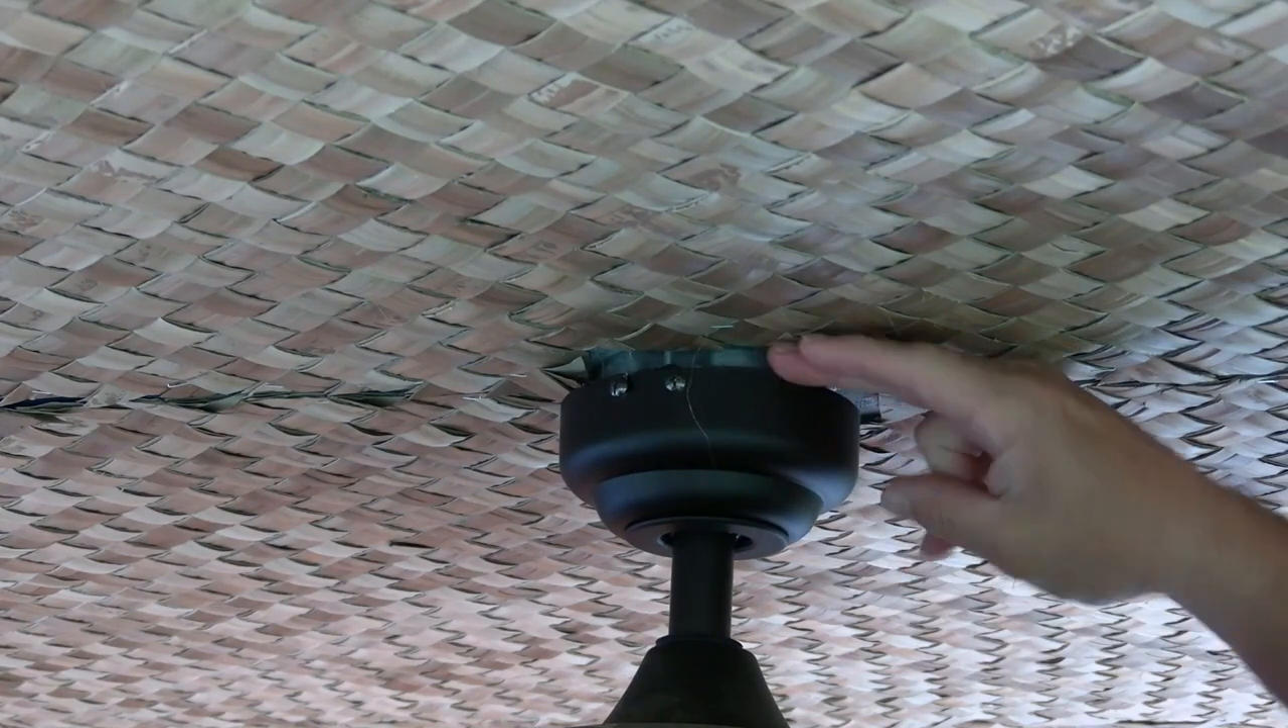I've also got a gap between the ceiling and the bell of the fan.